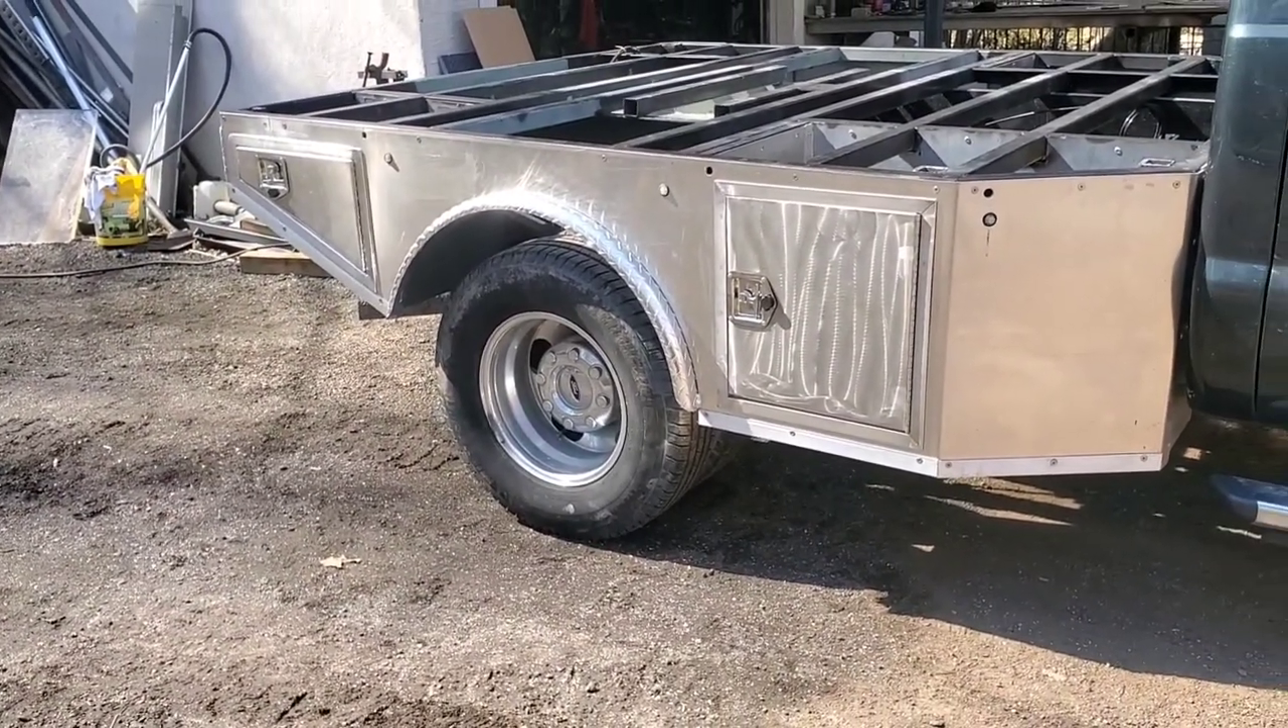The sides, for the most part, are just about complete.